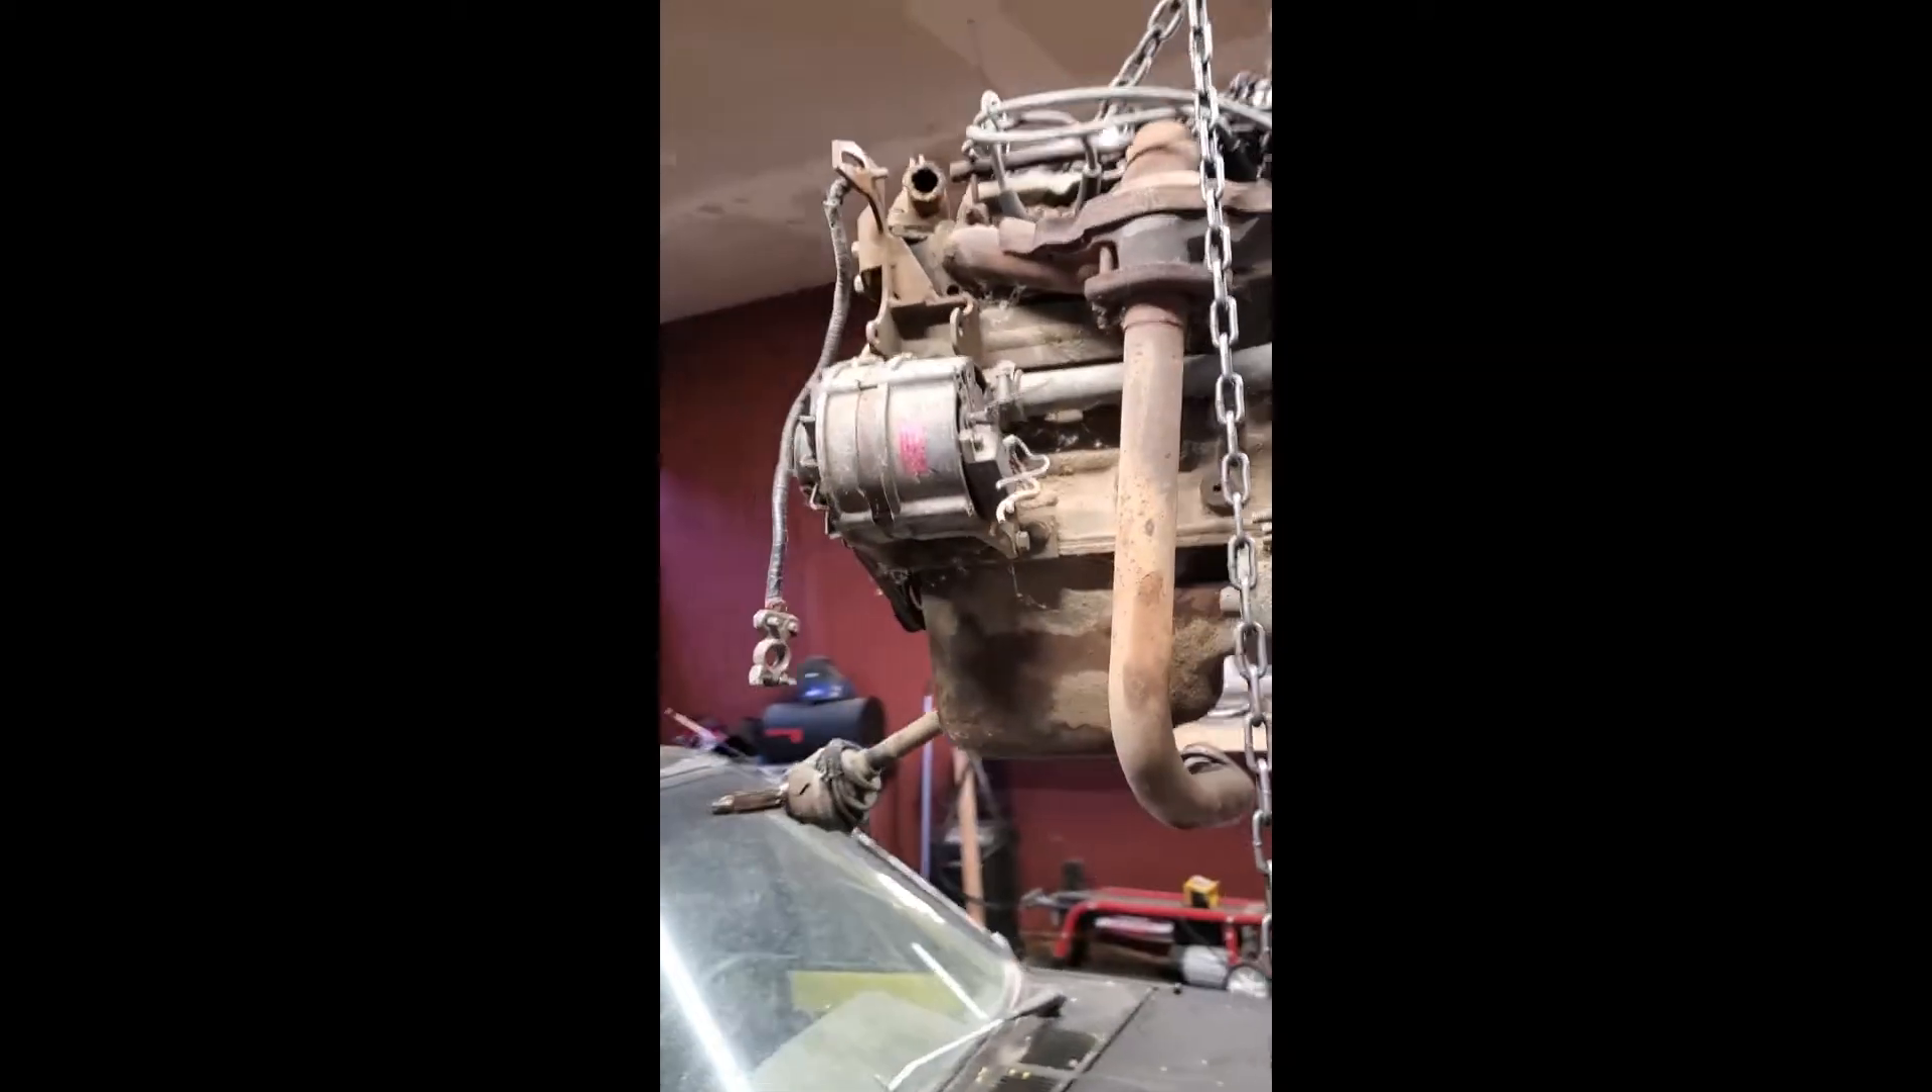Well folks, the motor's out. Motor and trans. Now I got my work cut out for me for sure.